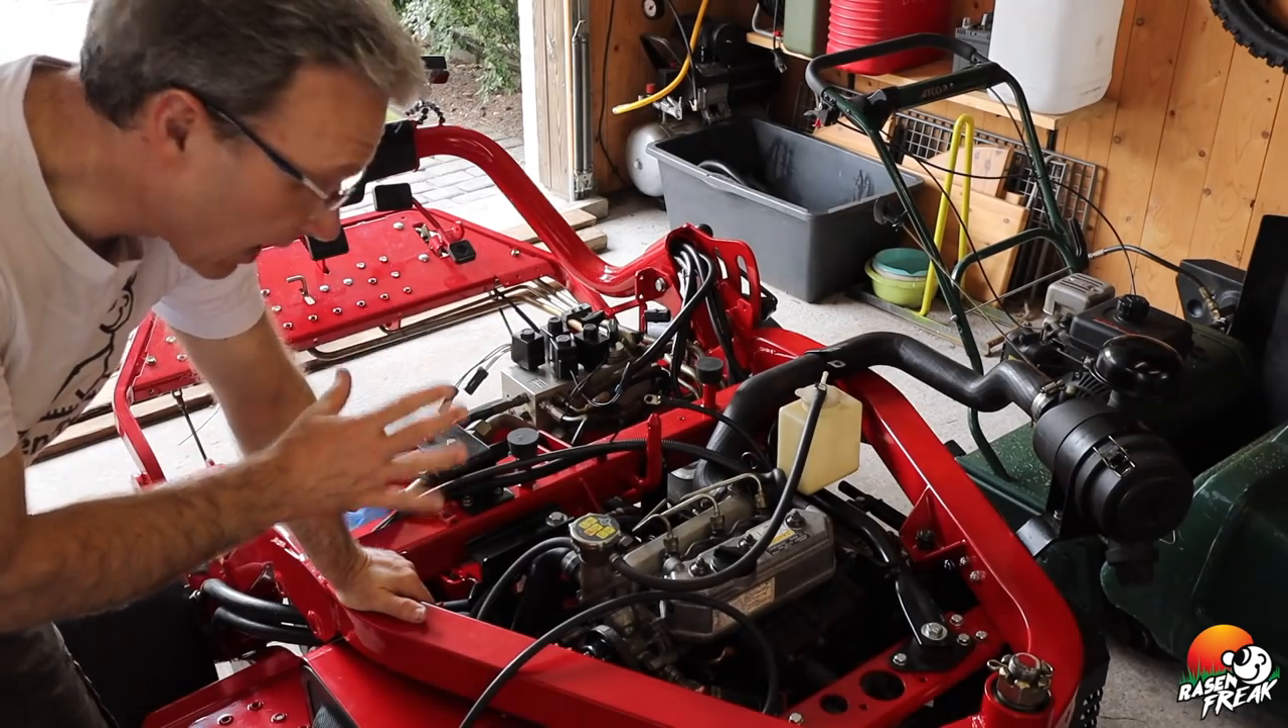Ja, hier seht ihr, dass der Motor eingebaut ist.